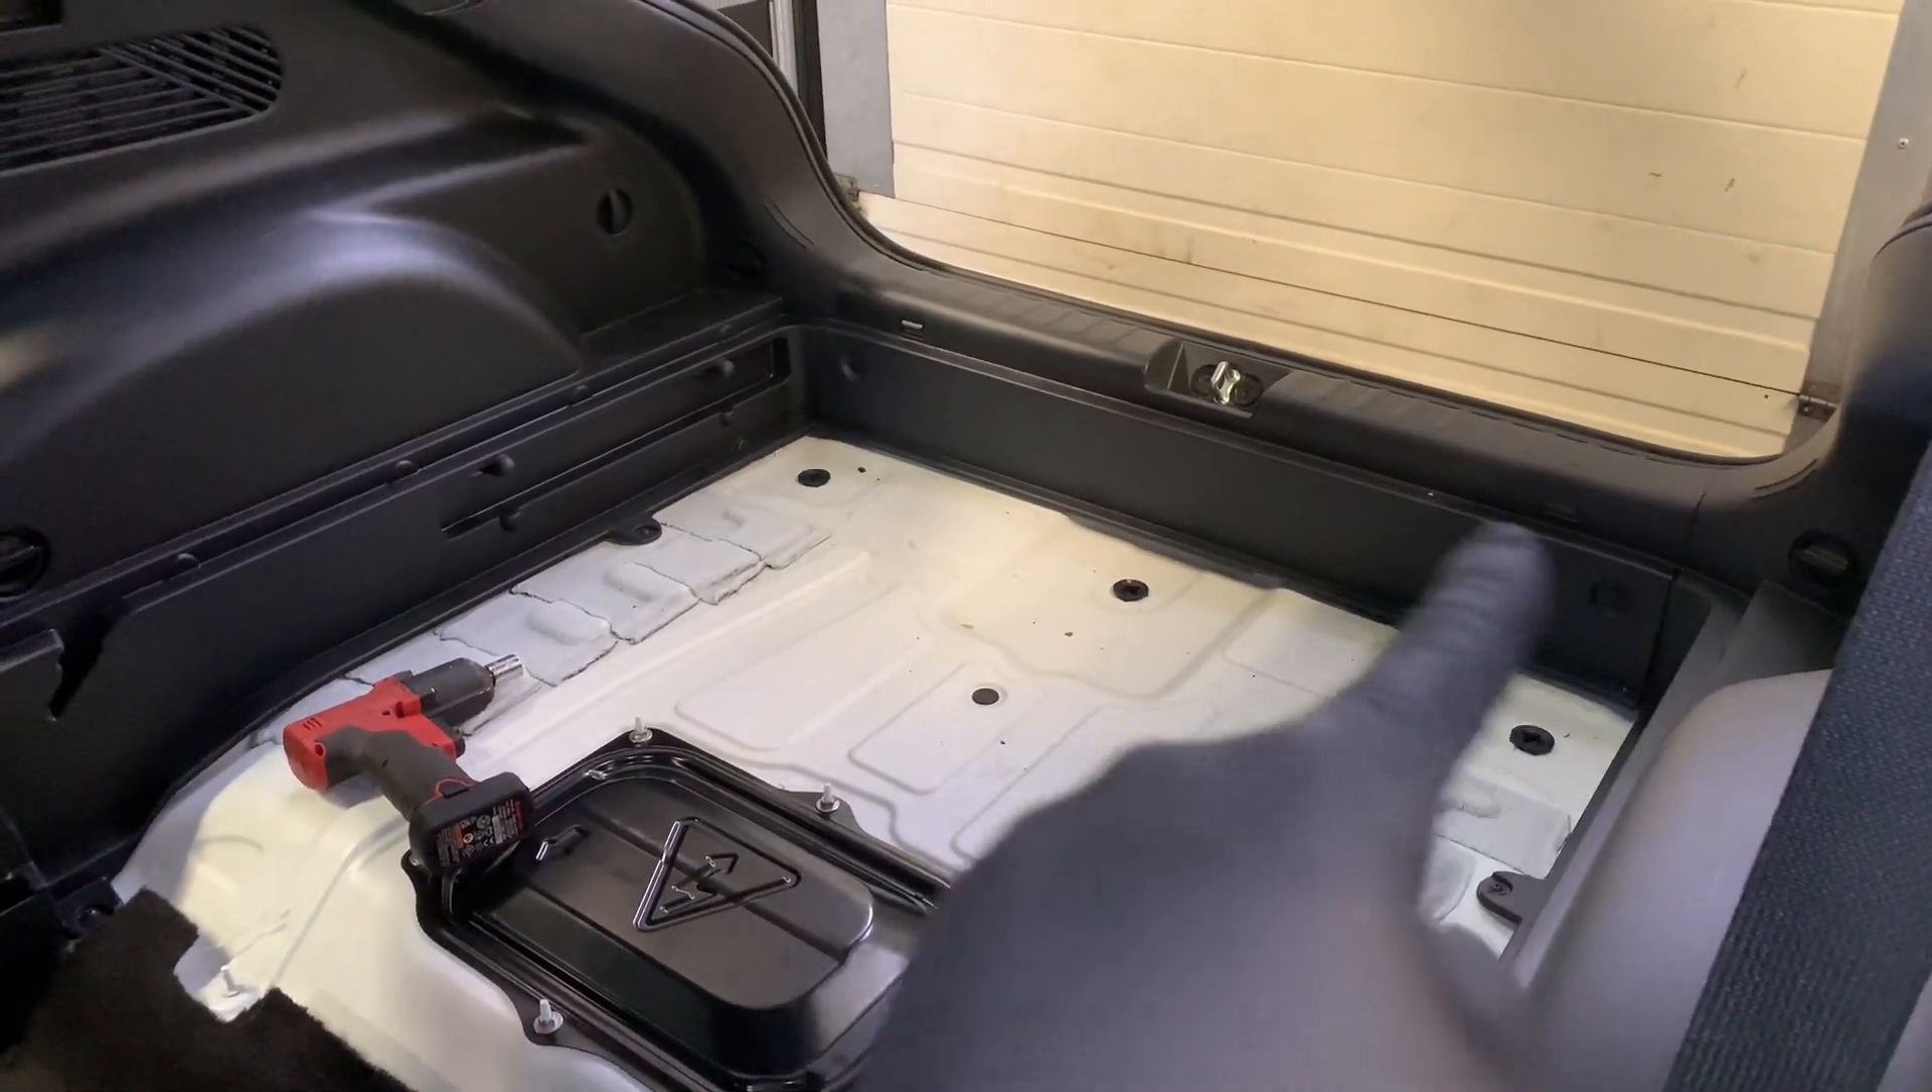All right so as you can see our rear seats are removed our boot lining is removed.